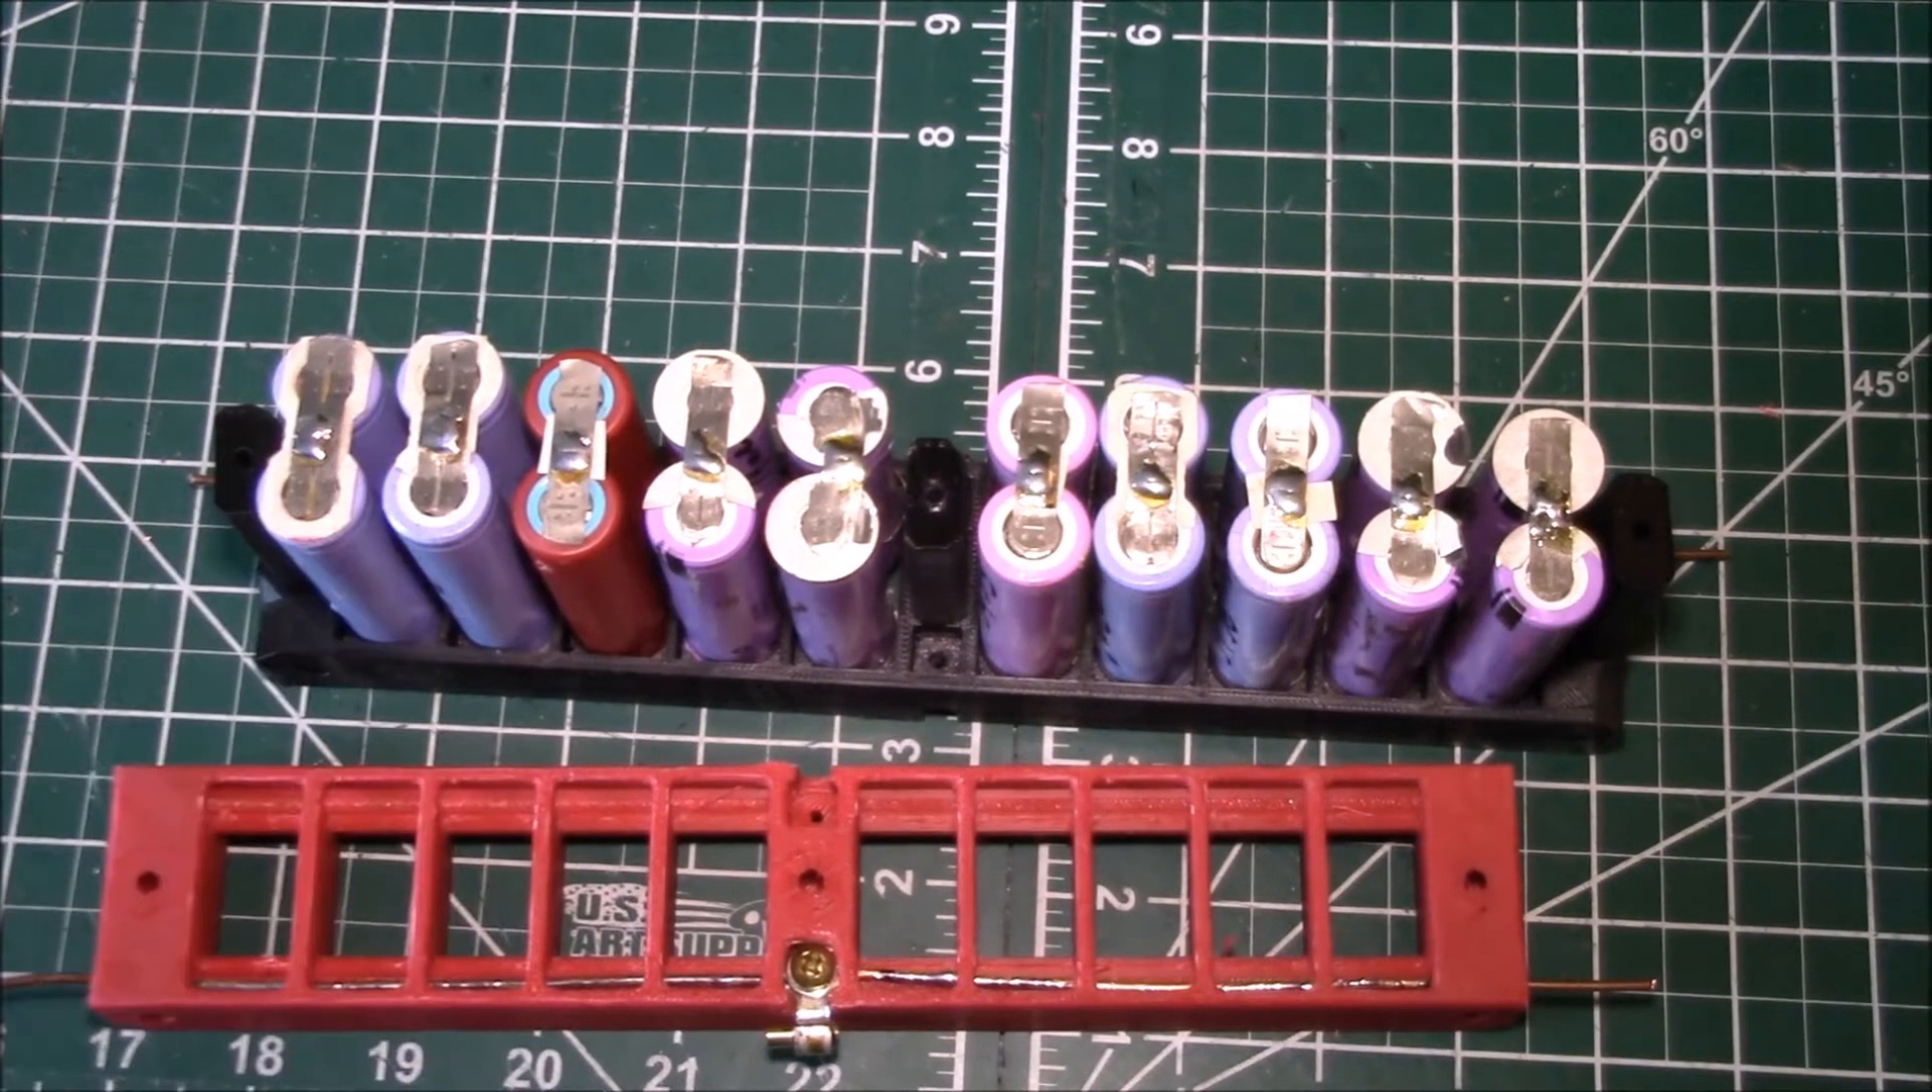Okay YouTube we've got the cells in there this is my pack number two.